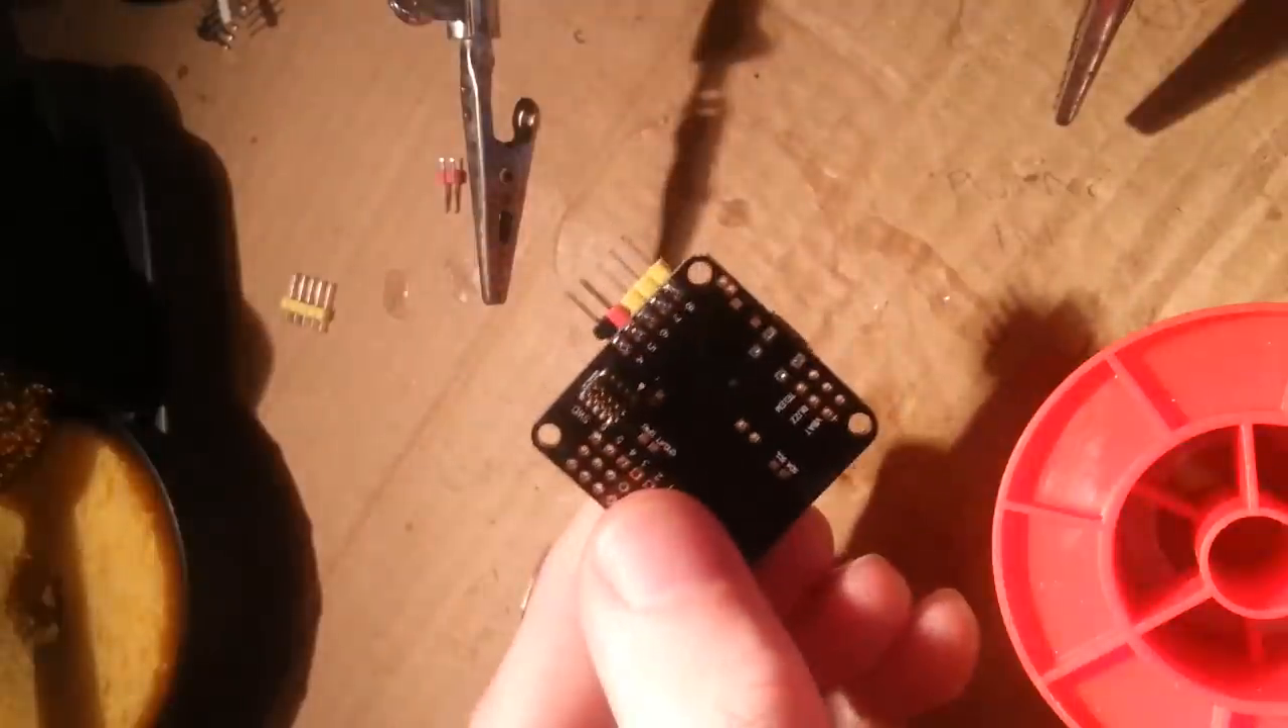There we go, we've got some pin headers attached.